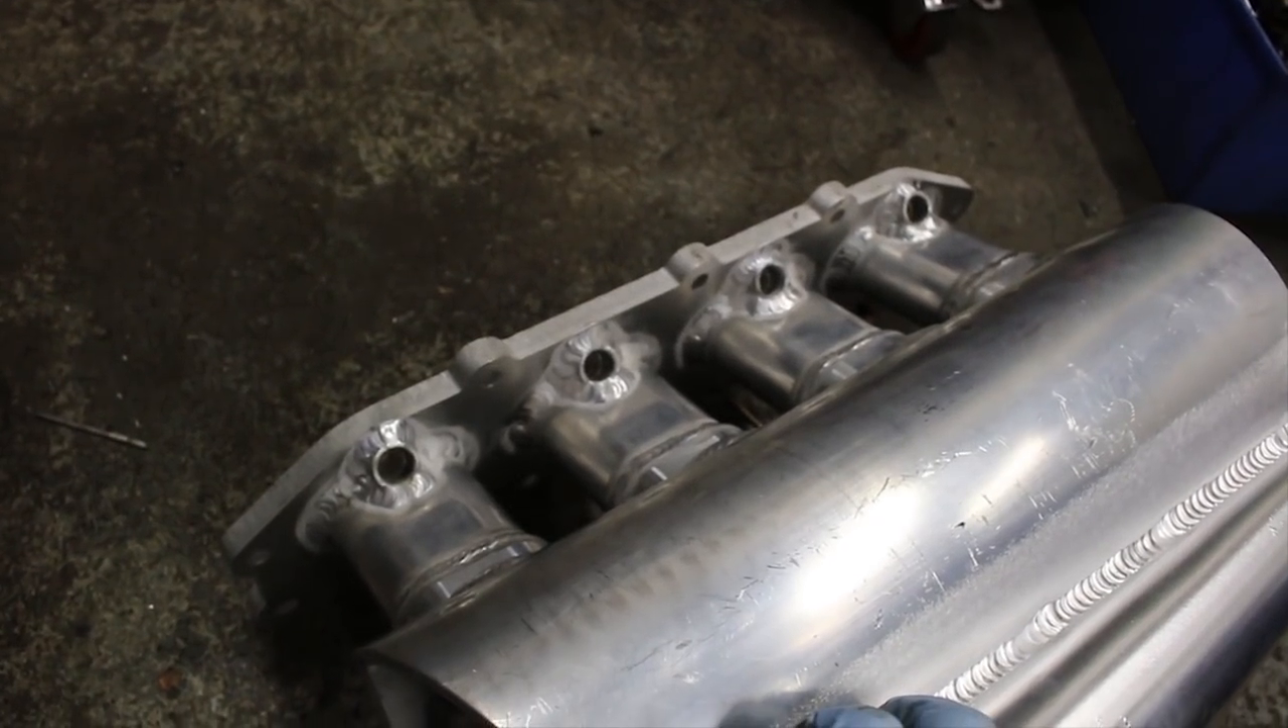And then throttle body plate and then he's already welded in the bungs for the fuel rail and injectors.